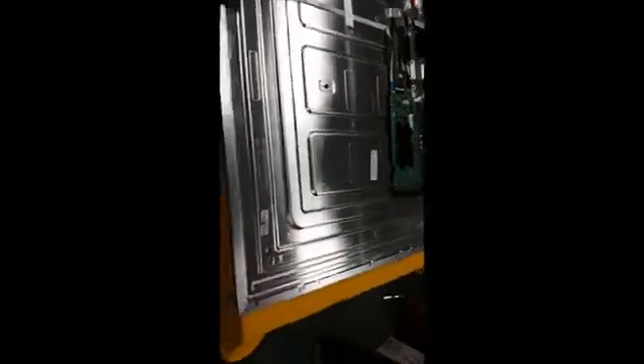This is the TV without the cover.